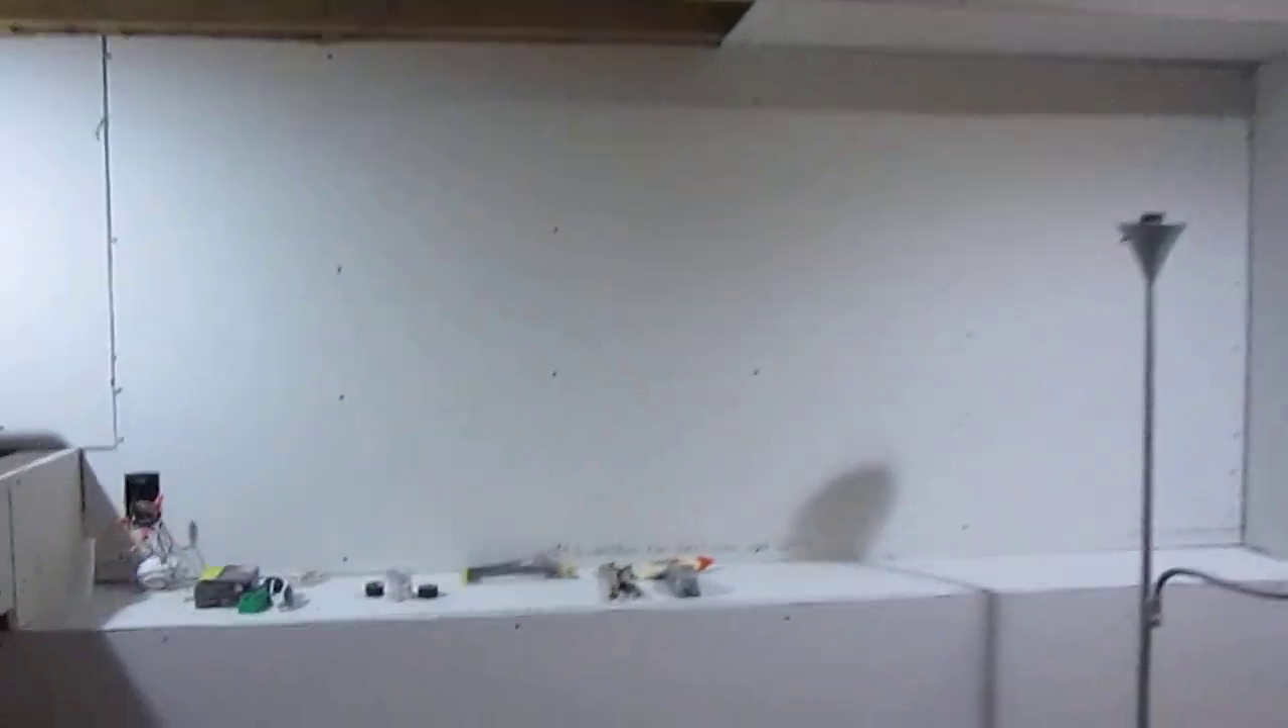And now we have drywall, put drywall on the walls.